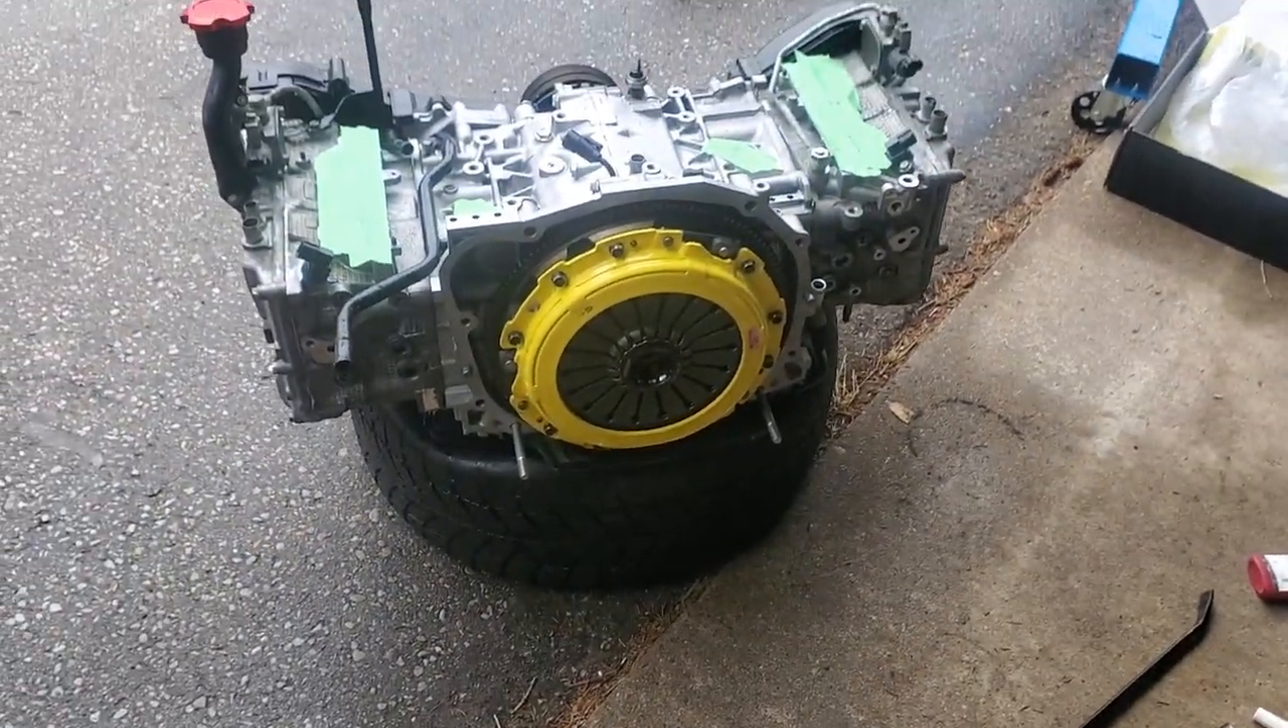We're not putting the engine in right now i gotta do a couple more things to it.